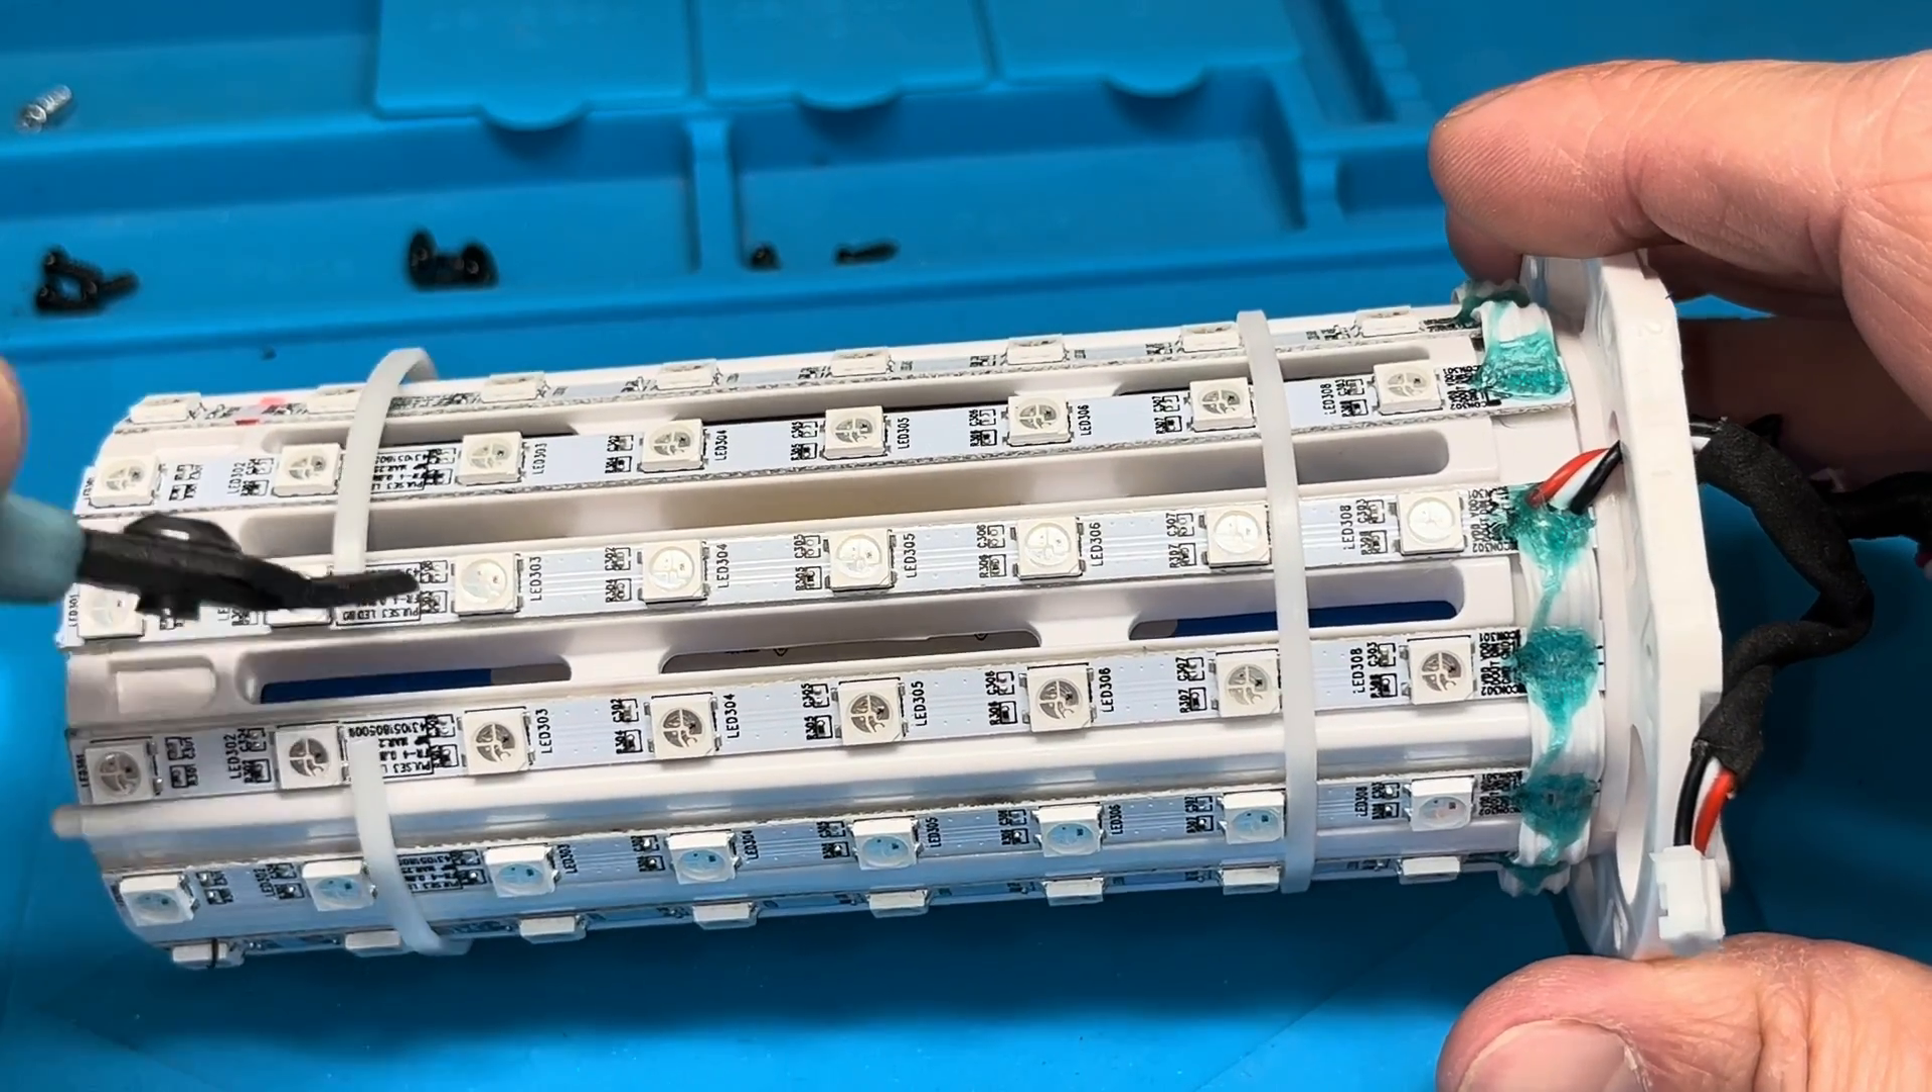There's two cable ties holding the leds just in case.